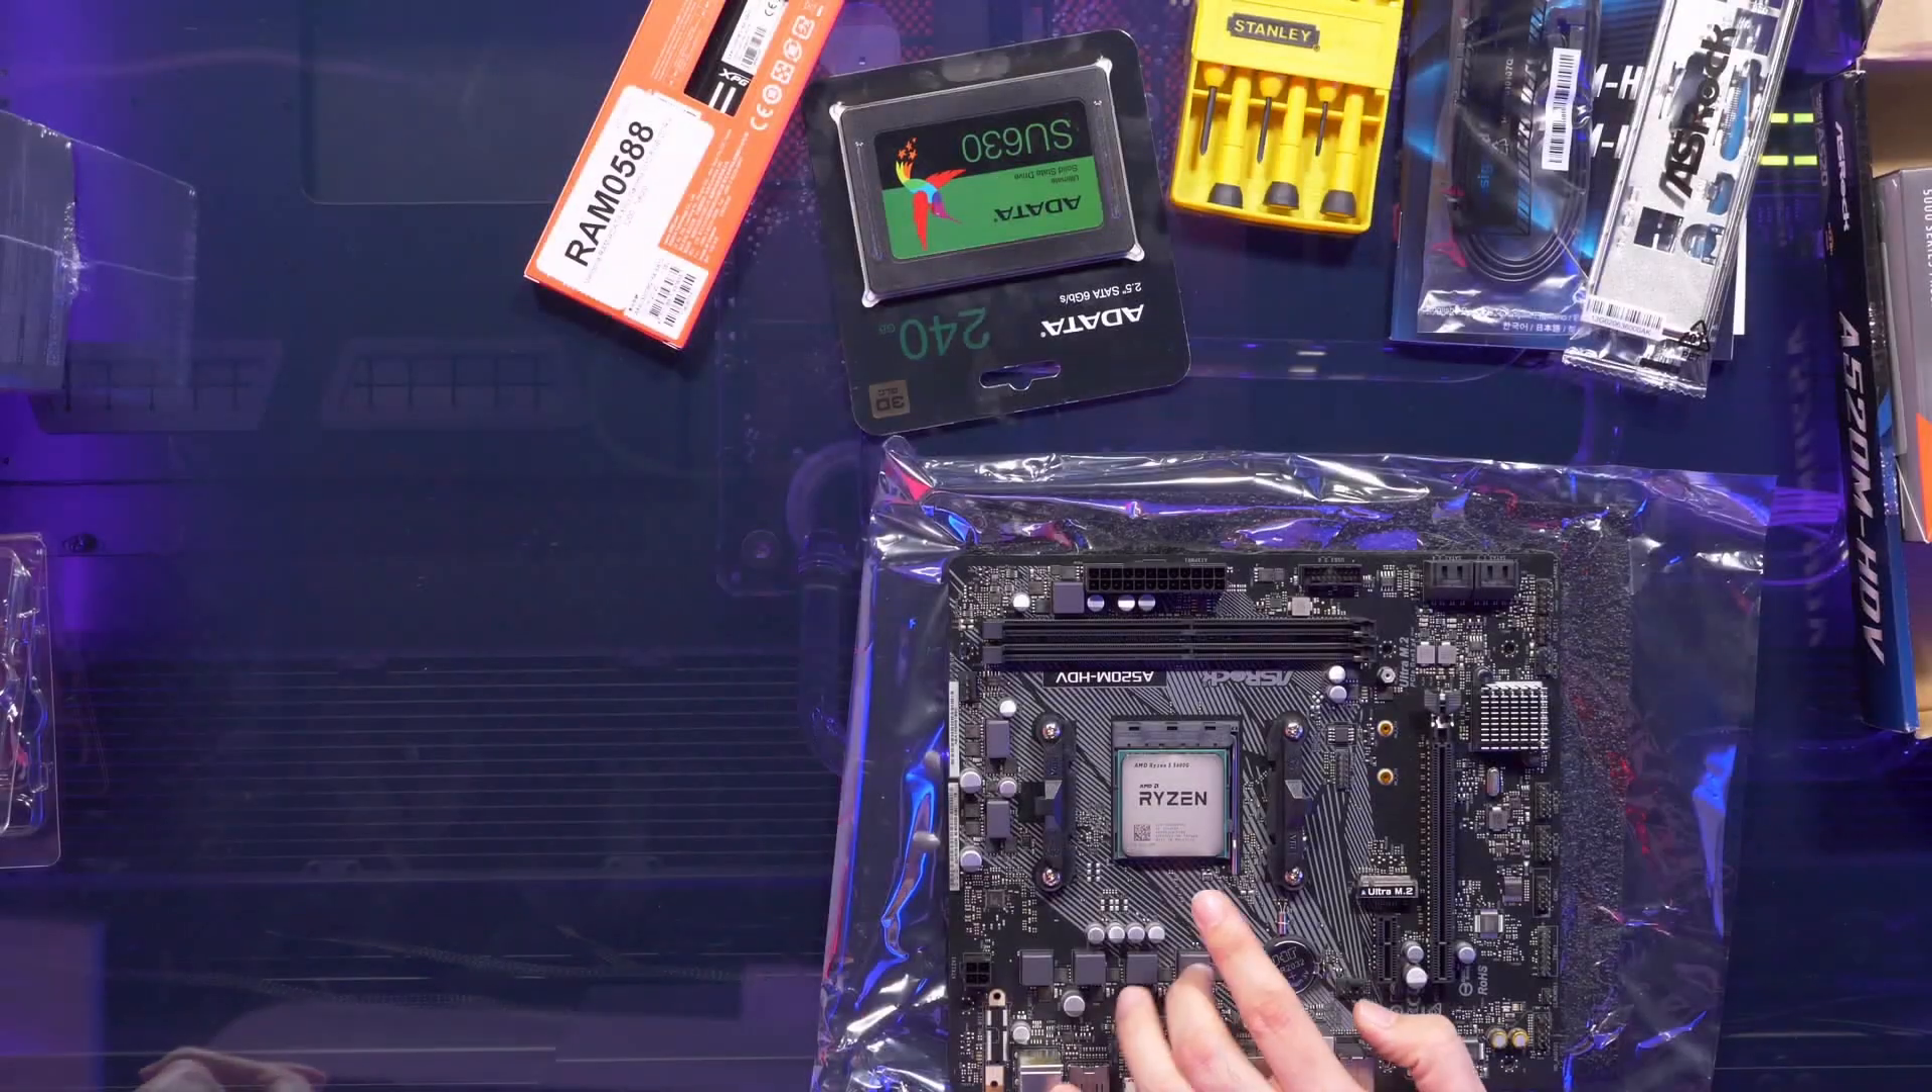Ya logró entonces Faris colocar el procesador.